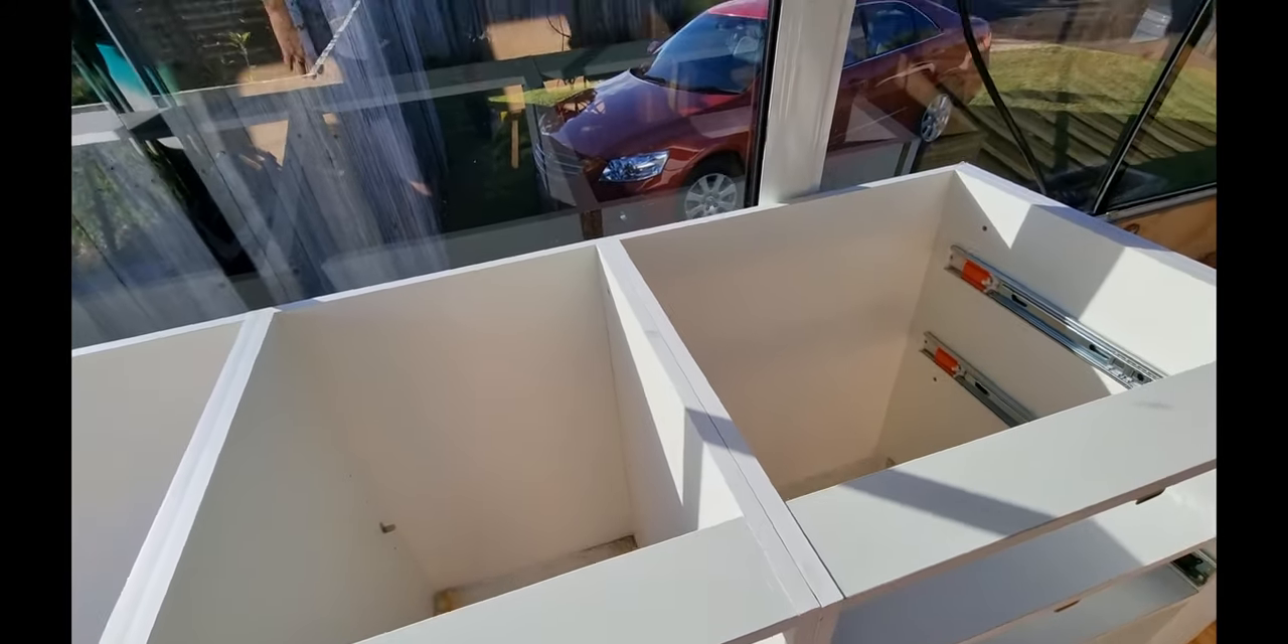I've joined the cabinets together now all together nice and uh flat.